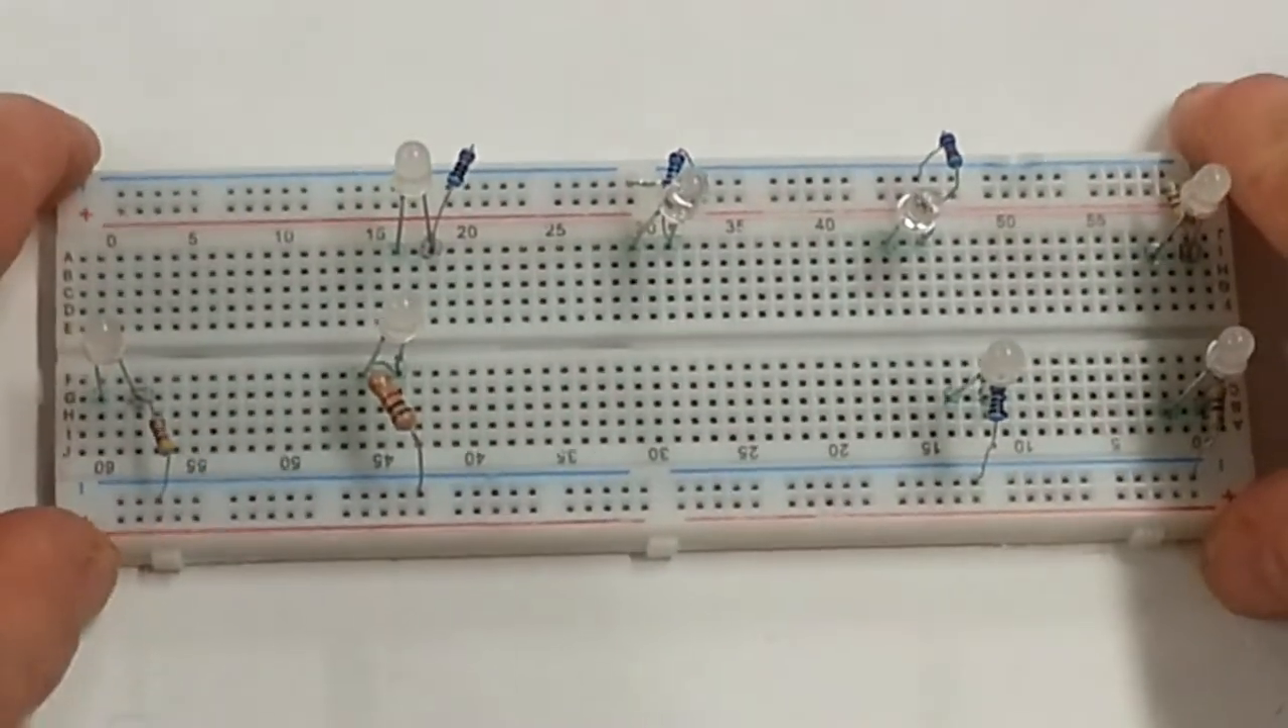I've got all of my LEDs in the breadboard. All of these resistors hooked to the negative side.